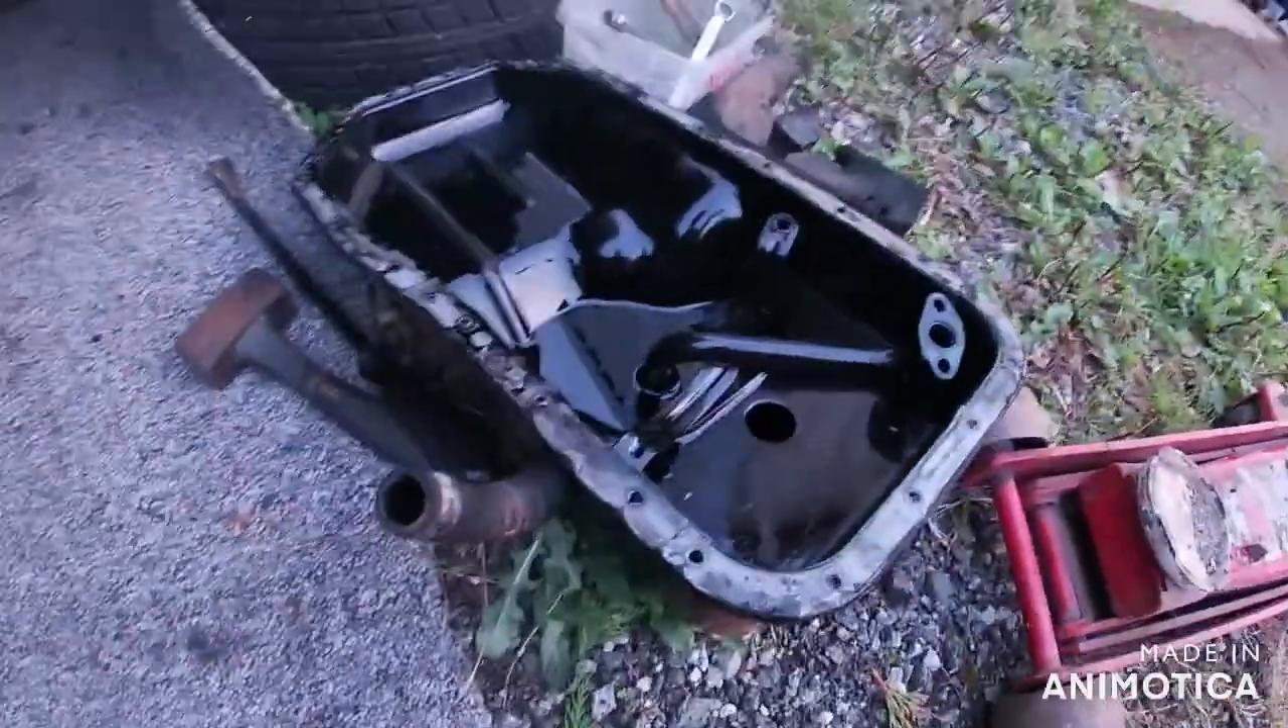So I've got the sump off.